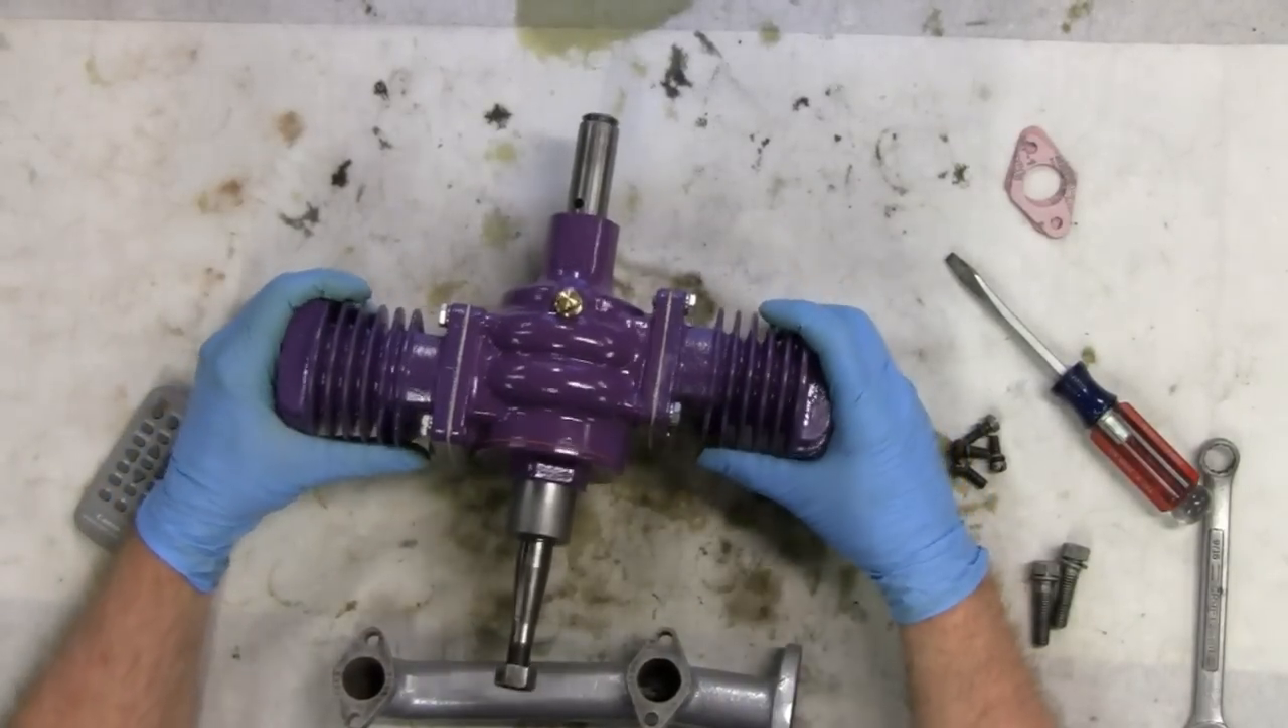Alrighty, I got both the cylinders on.